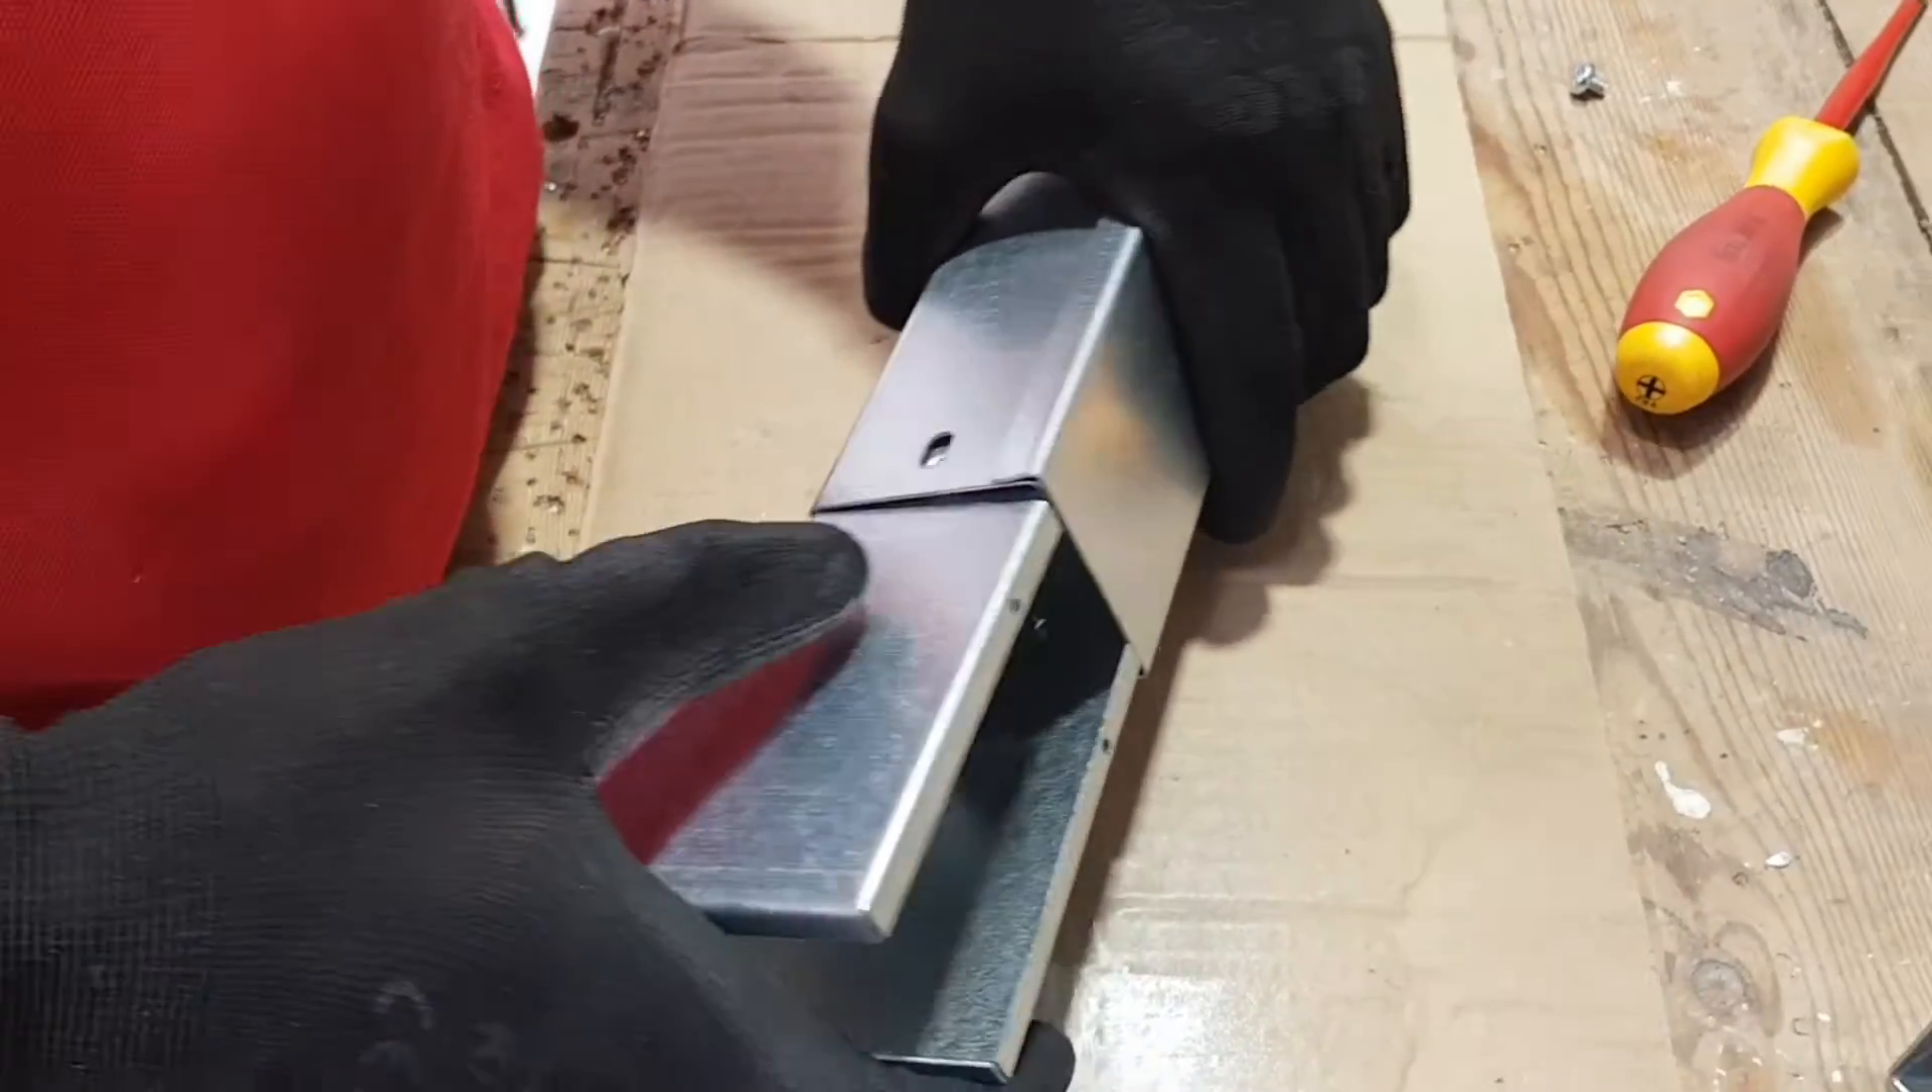So you've got the external 90 and that's just sliding in there.